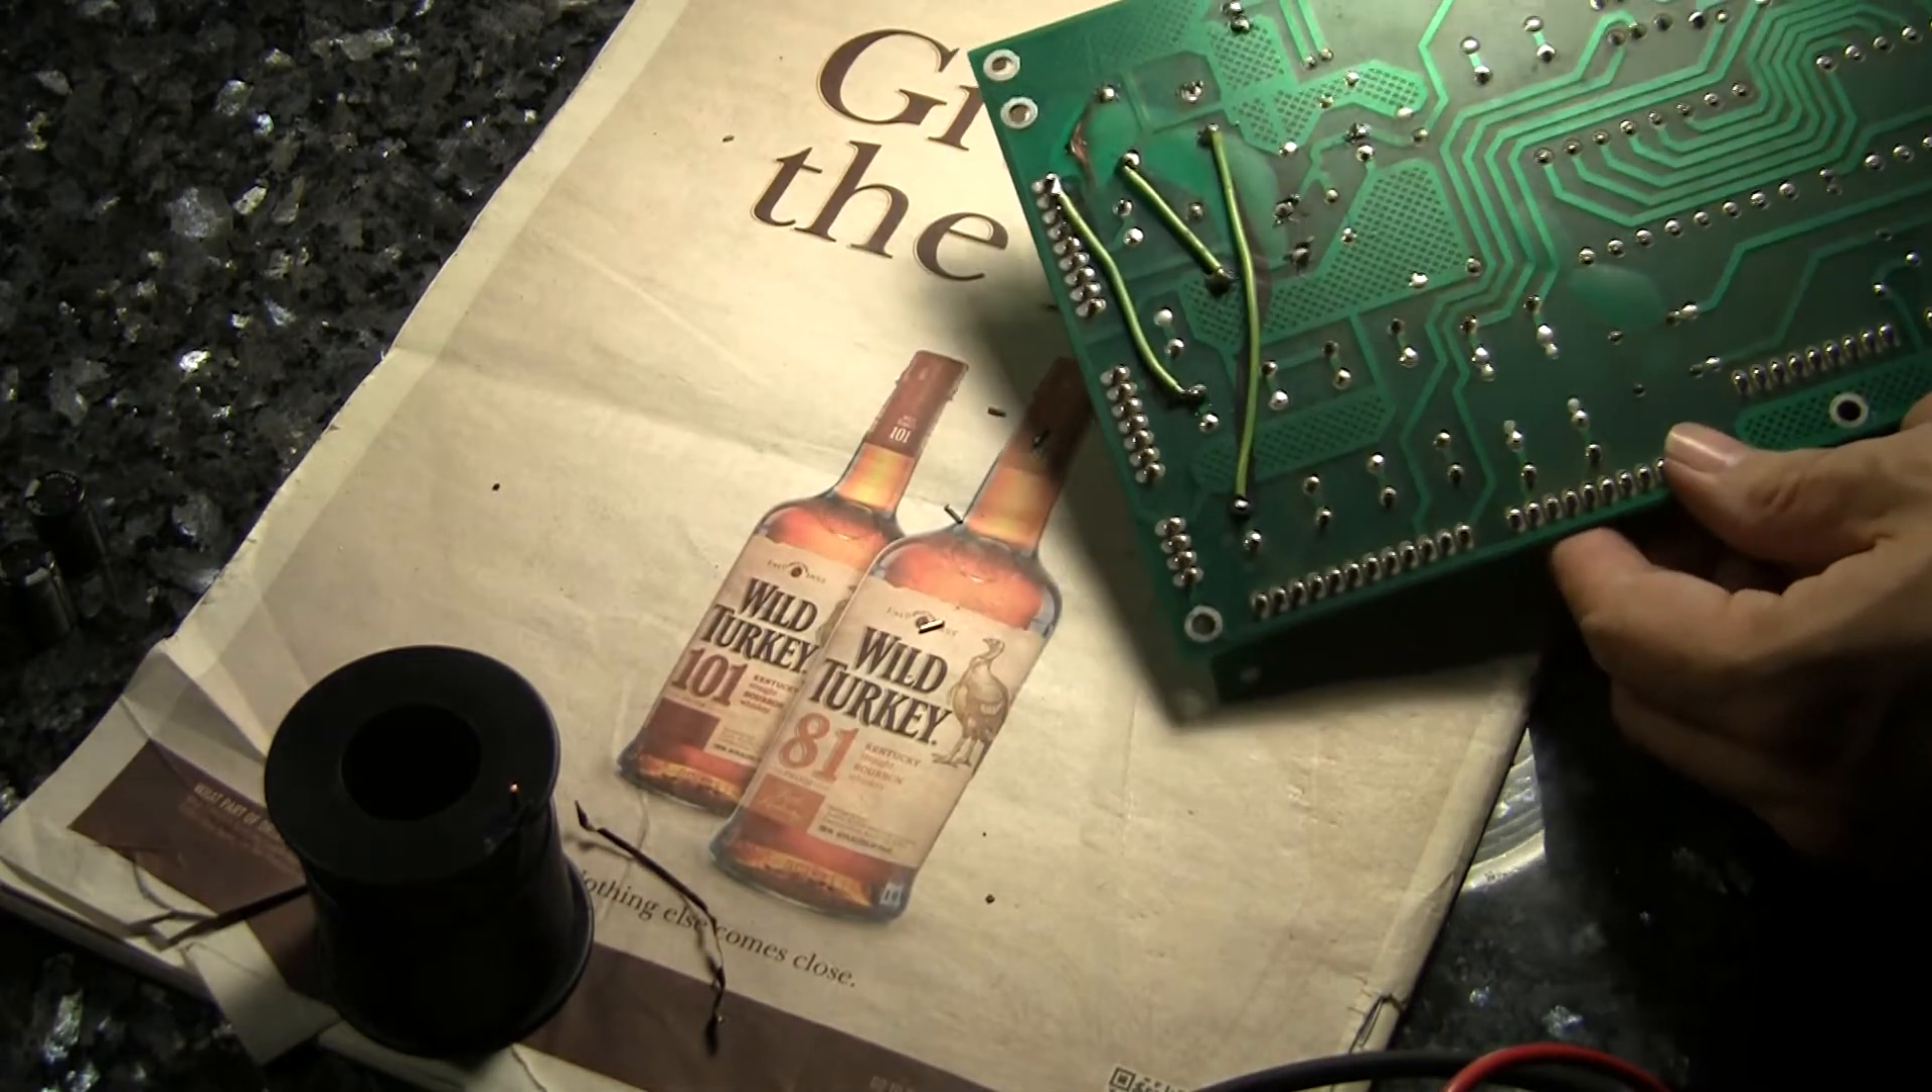And we've duplicated the burnt traces on the underside of the board.